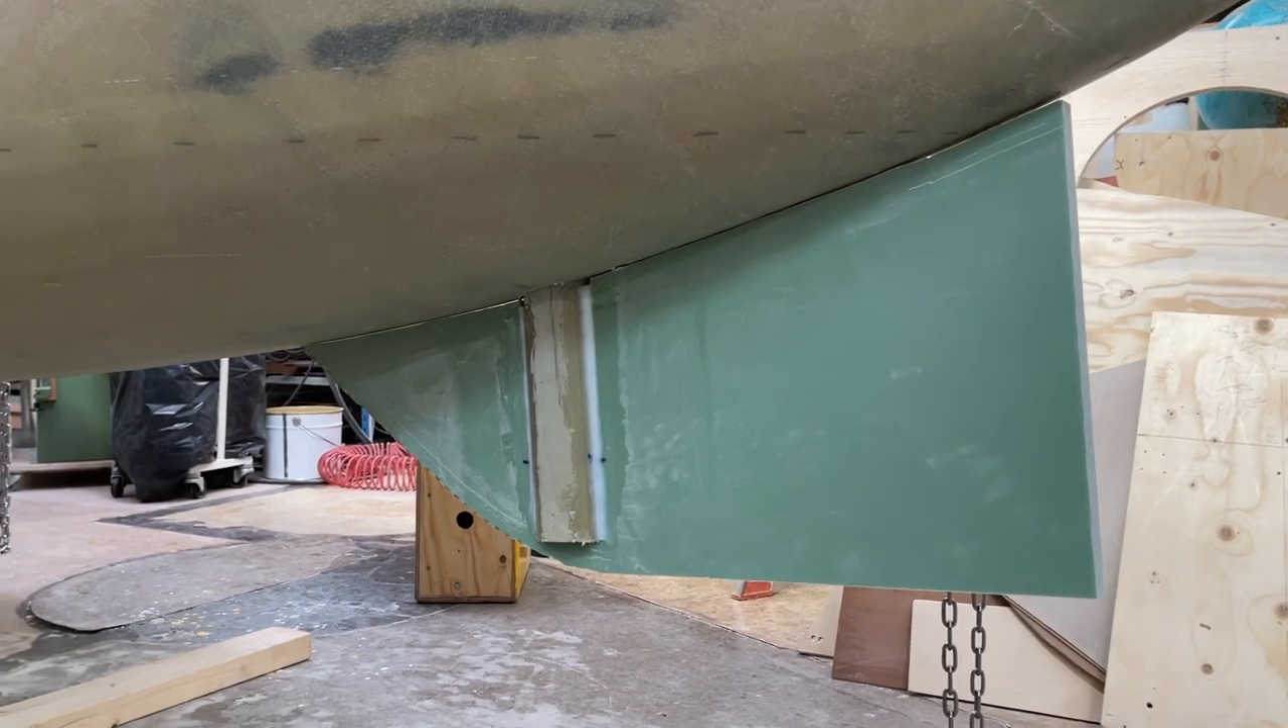Hello friends now it's Sunday and the rudder blade is attached to the axis and it seems to be pretty good.